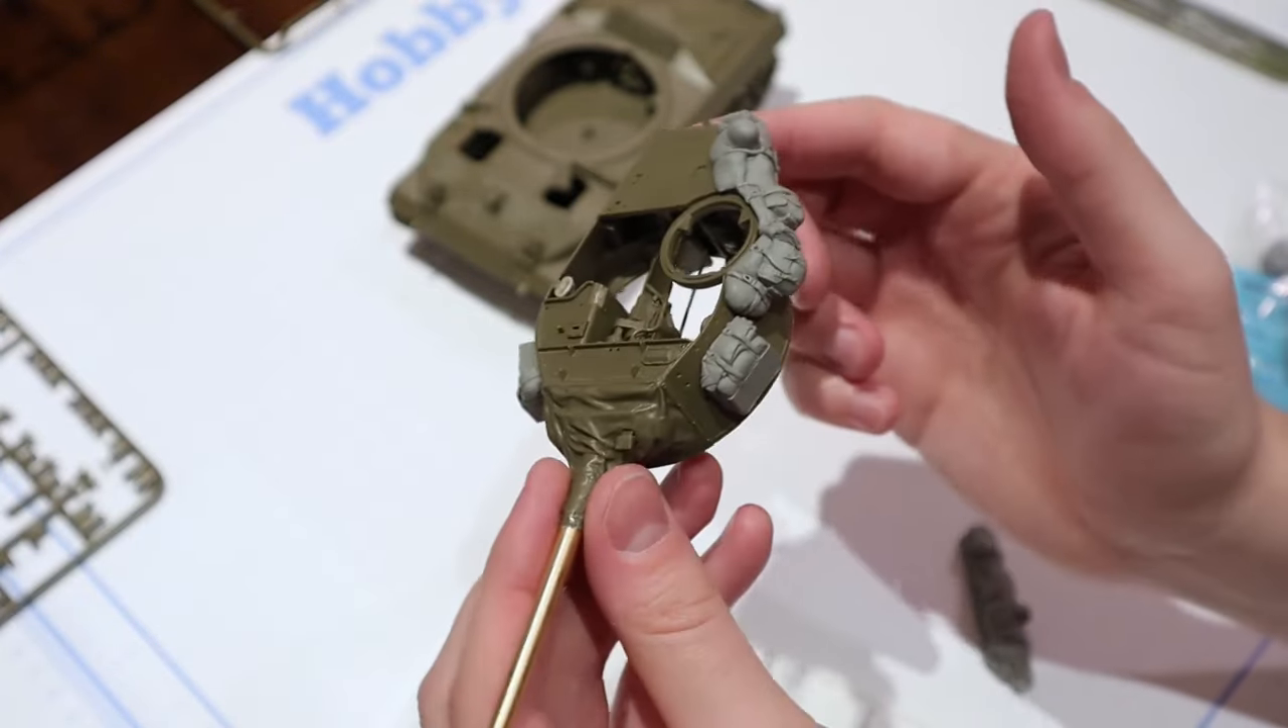Now you can see I've gone ahead and added some more of the resin bits.